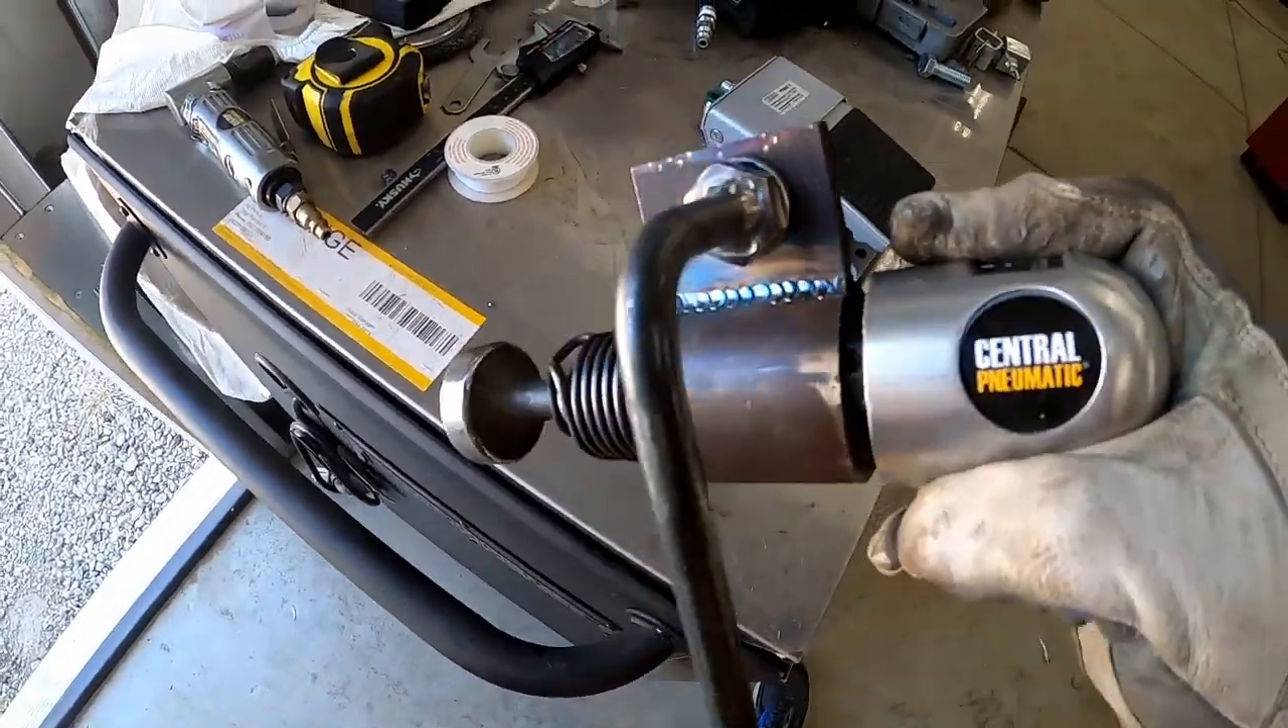All right well here's our completed assembly I went ahead and welded these tabs on and then I made this.